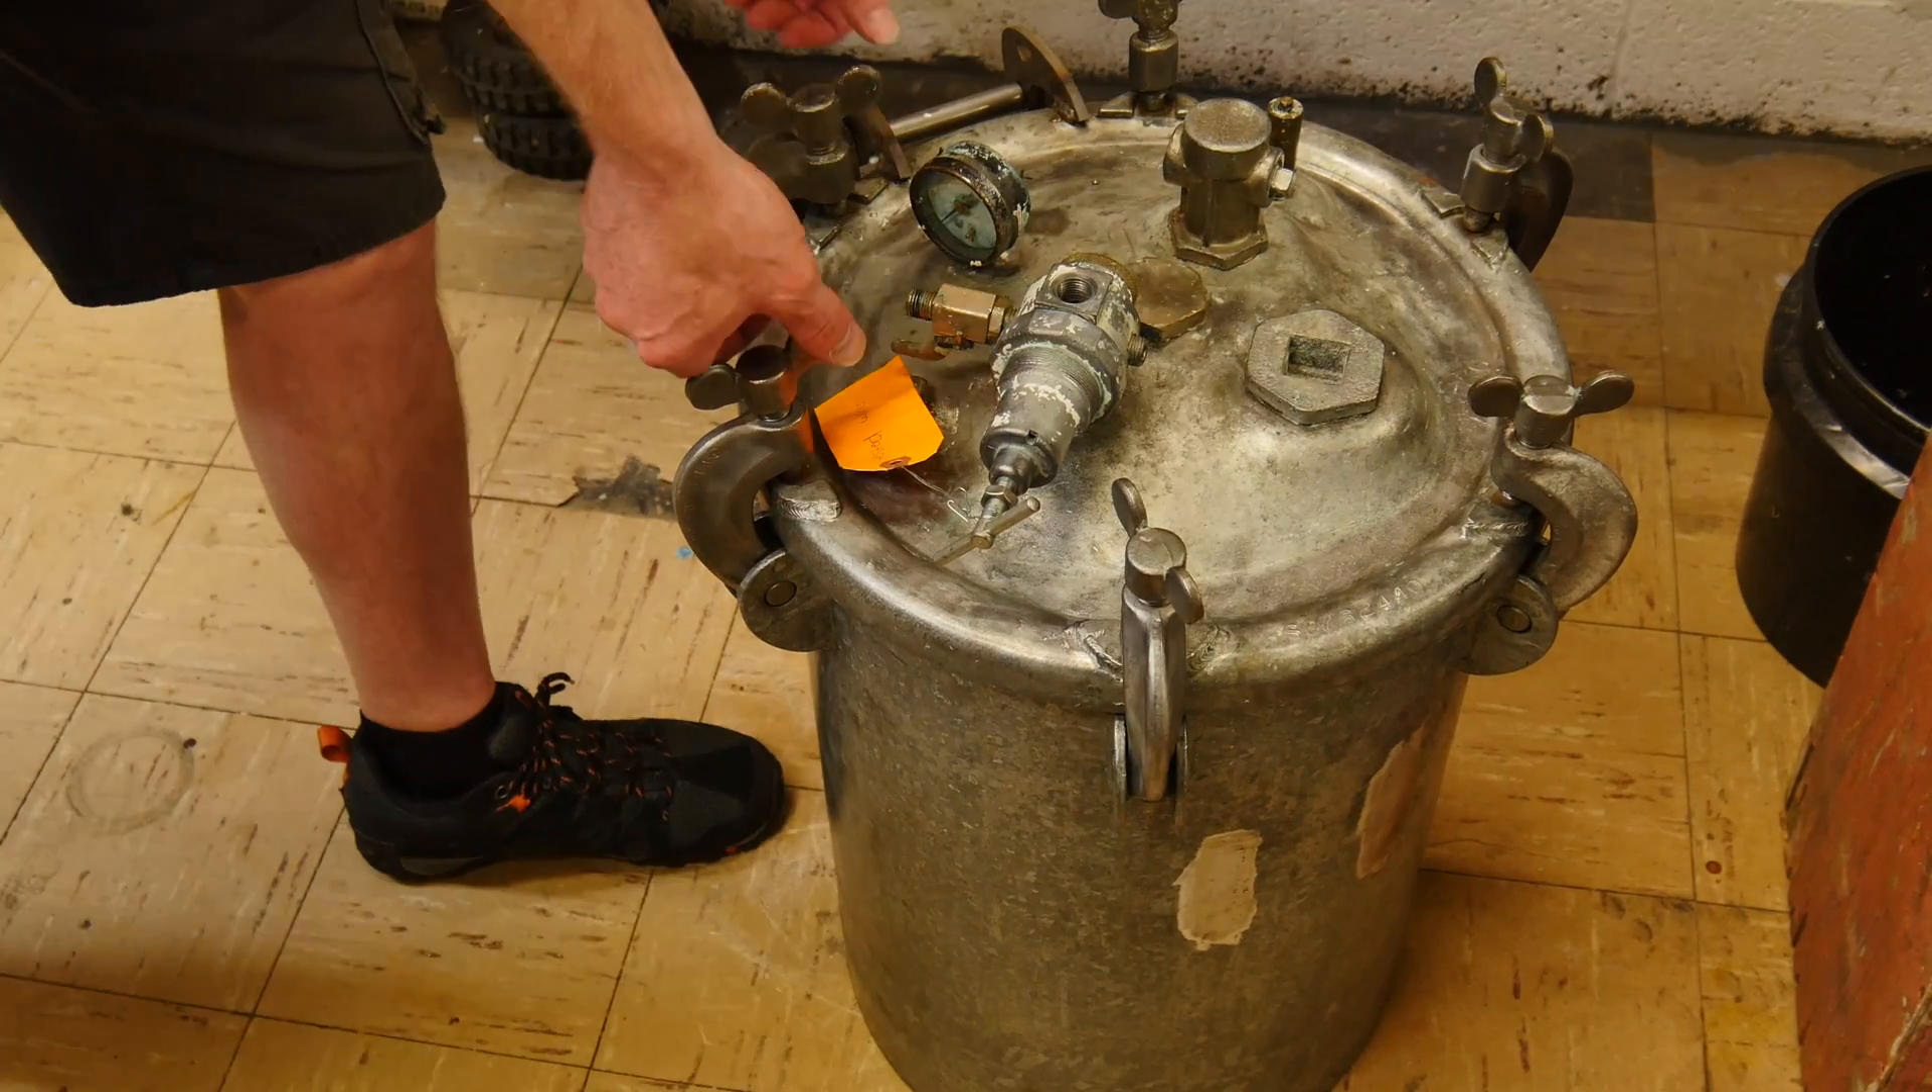And so, this is the final result of the lid attached onto the body of the tank.